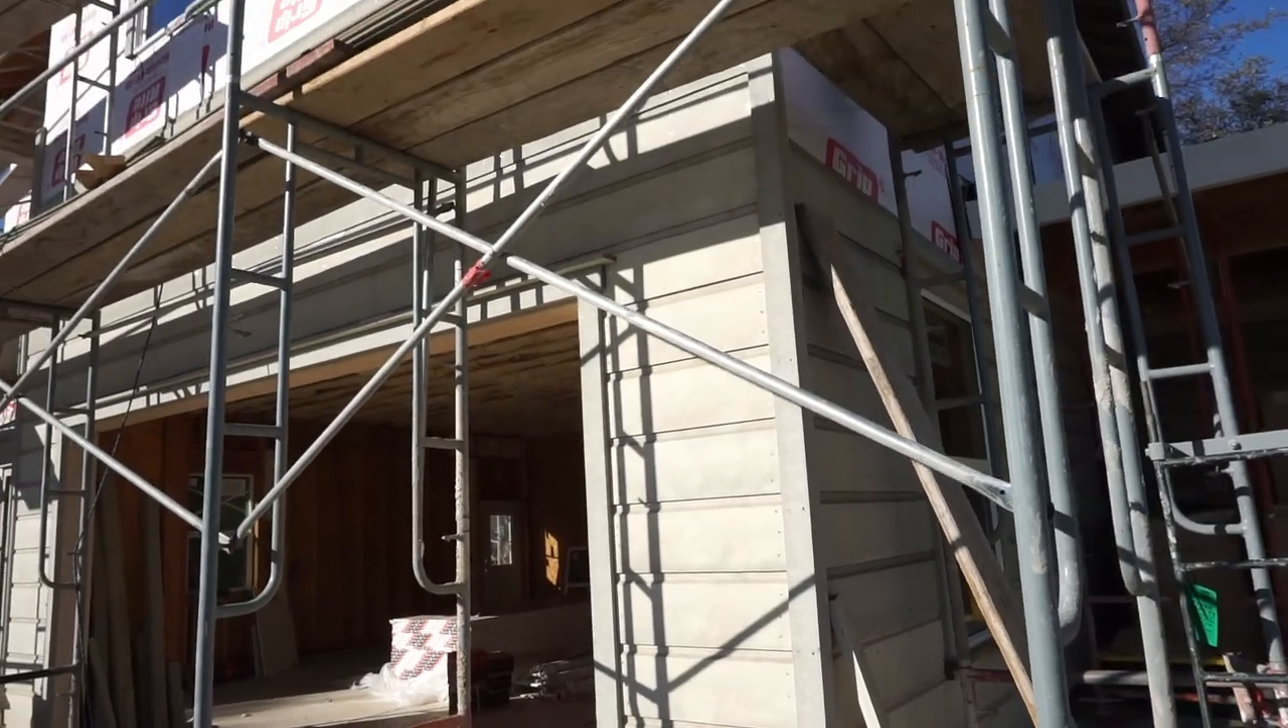This video is coming to a close, but as you can tell, the siding is not yet complete.